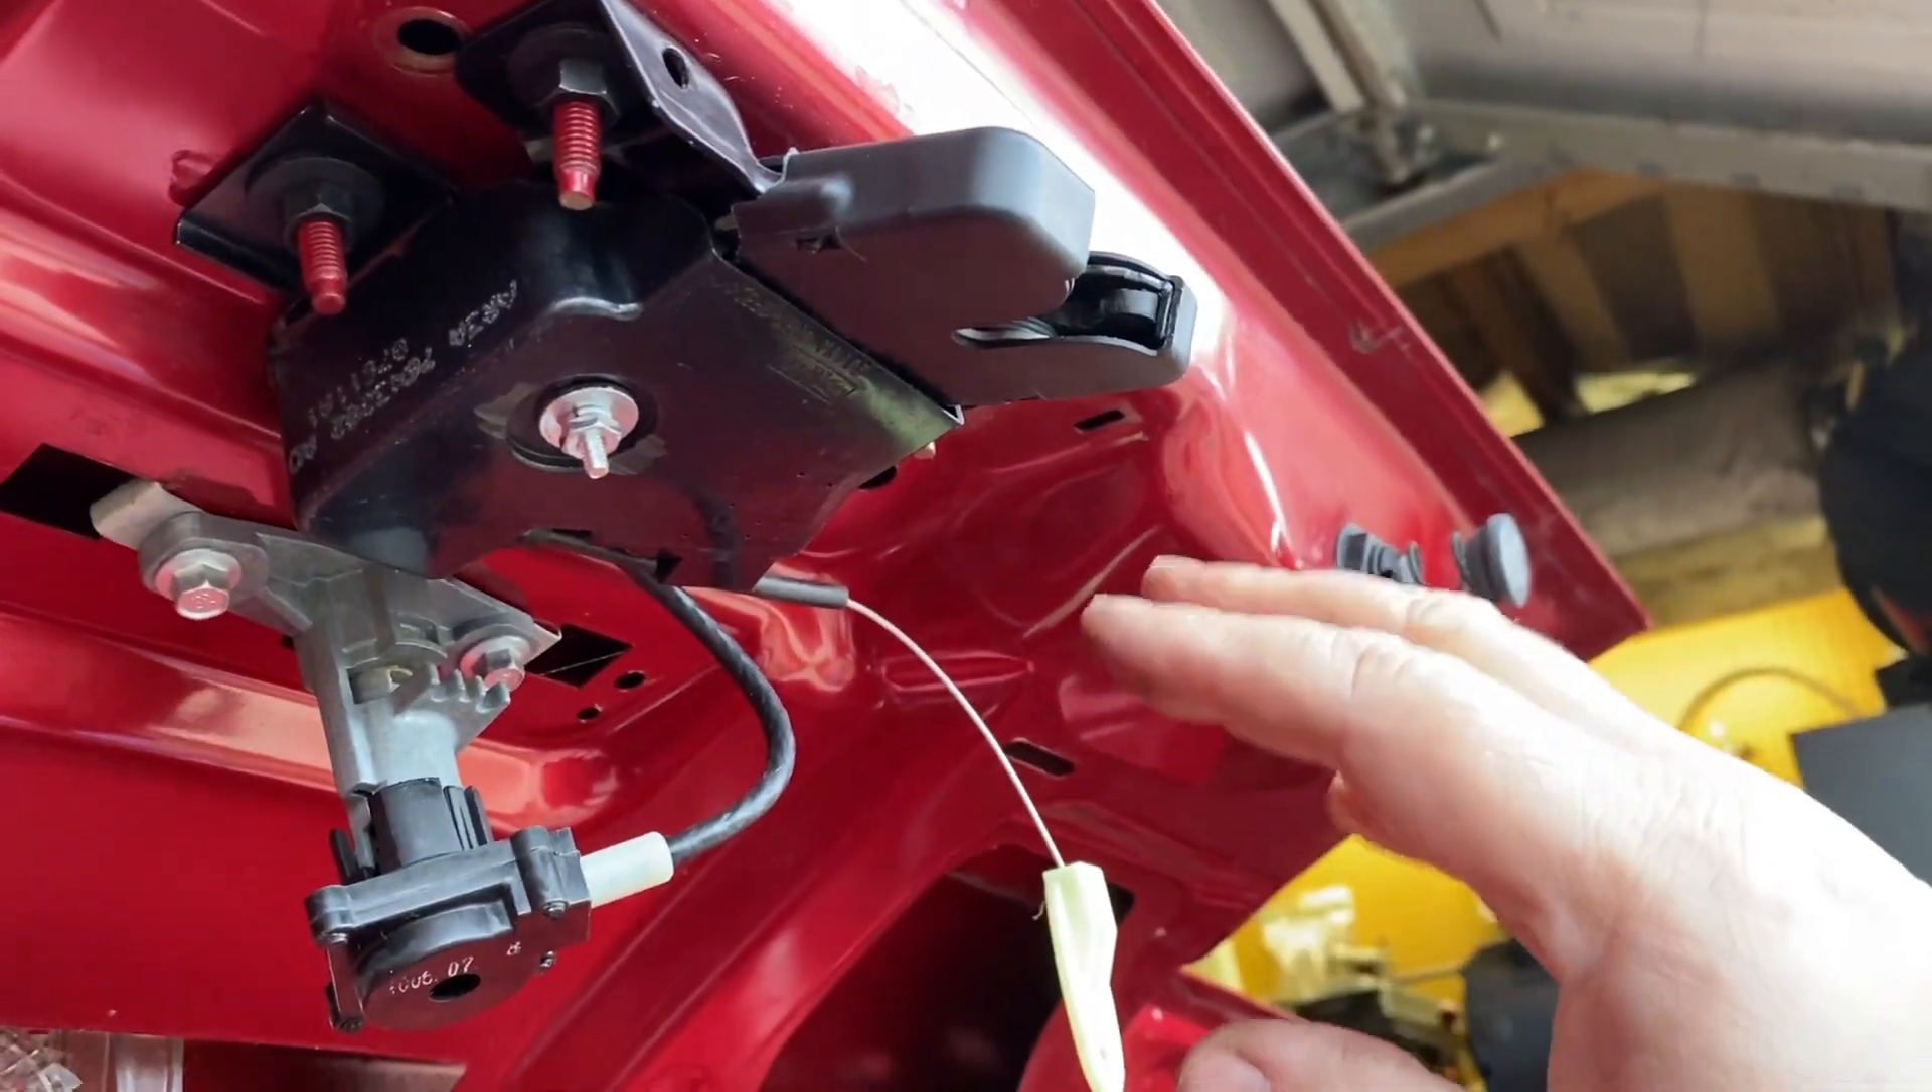So there it is mounted. I've got the bracket mounted back in the original location.